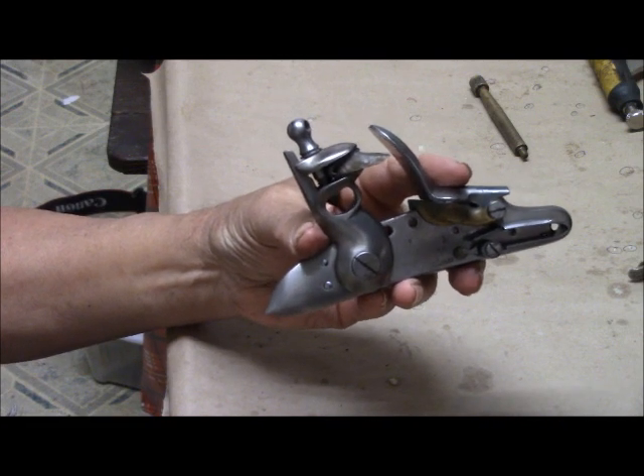We now have our lock reassembled, and we manage not to bugger the screws.